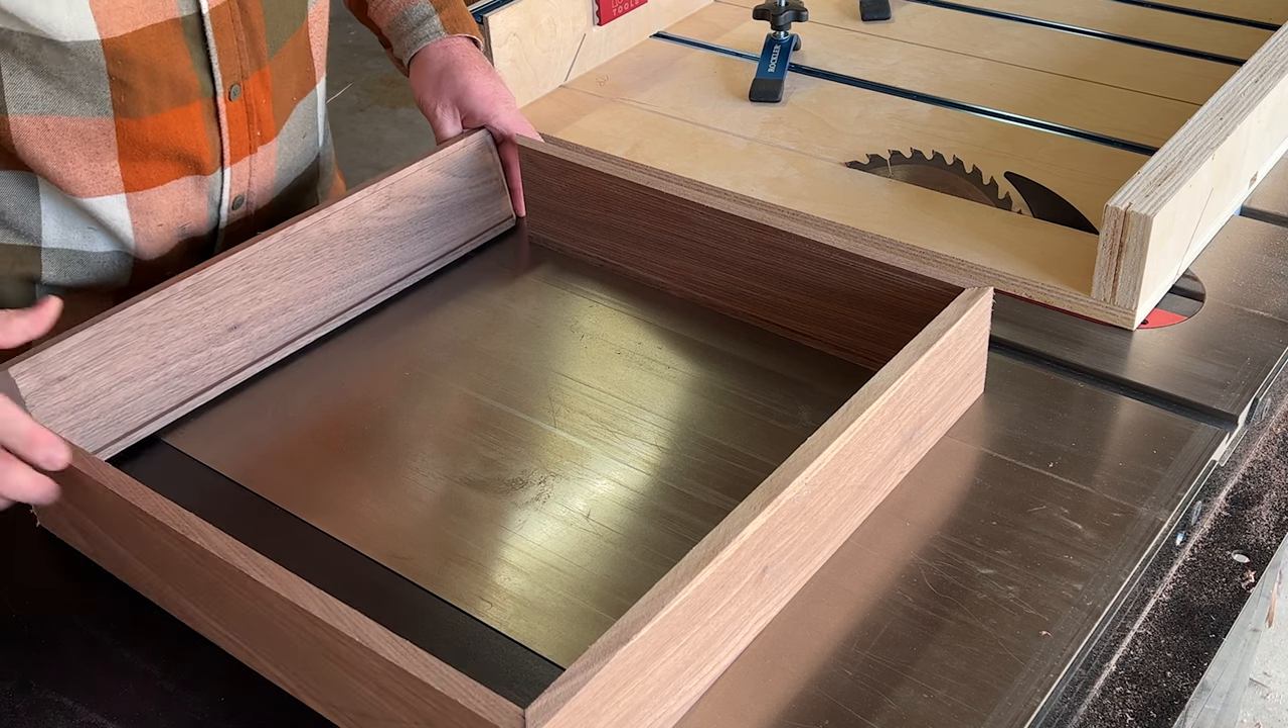And once I was done cutting all four pieces out, I was able to kind of just do a dry assembly on the table saw itself just to see how everything looked.